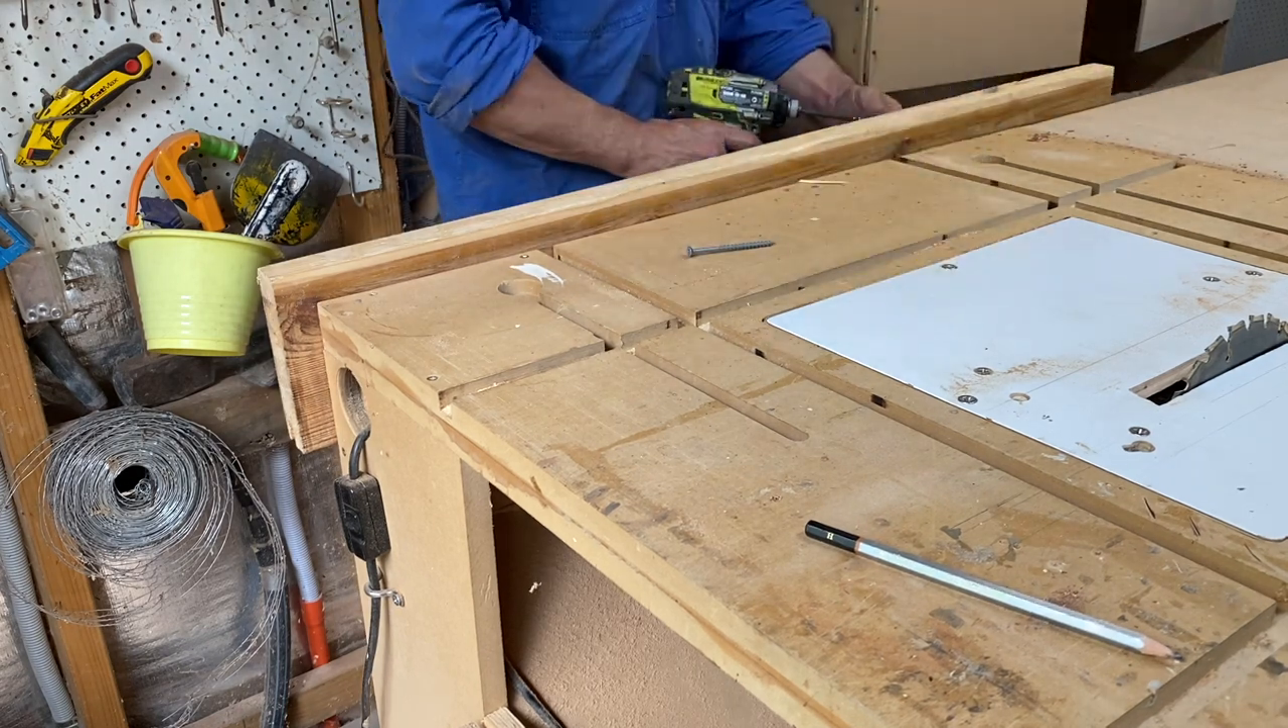To rip the ply exactly where I need it I've just added a temporary fence straight to the side of the table.